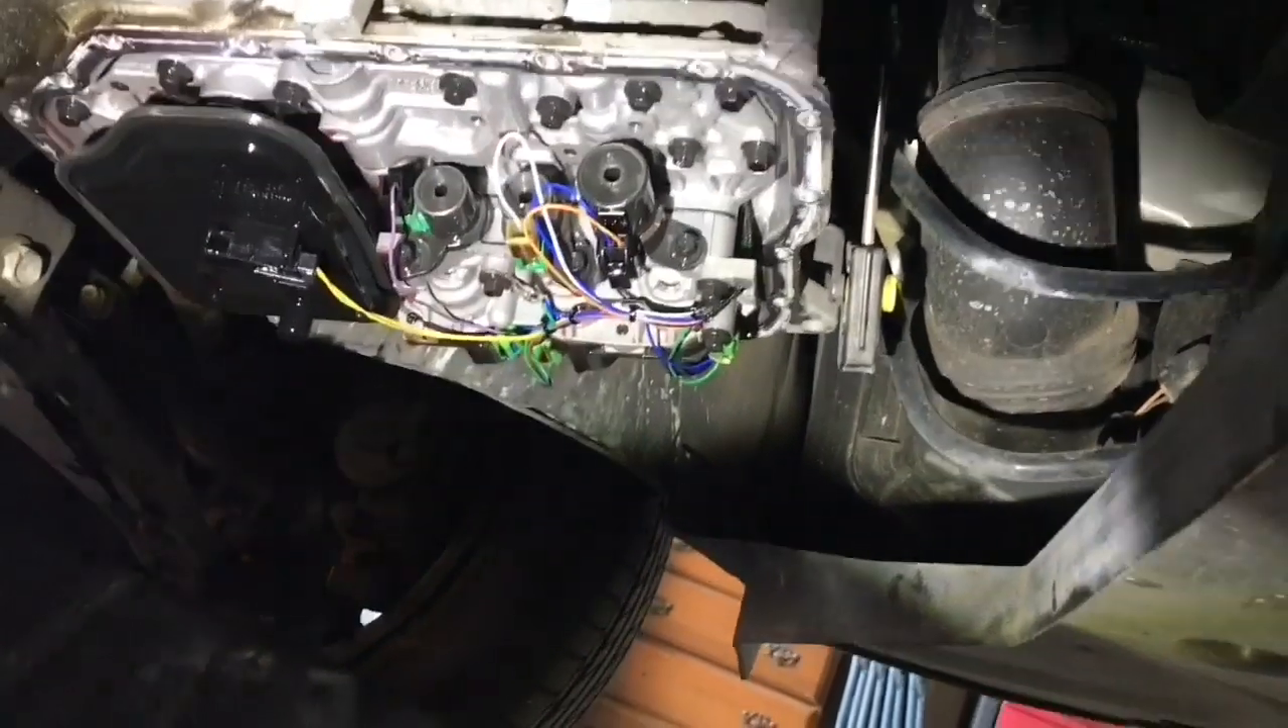Okay, here's the underside after I took the pan off.